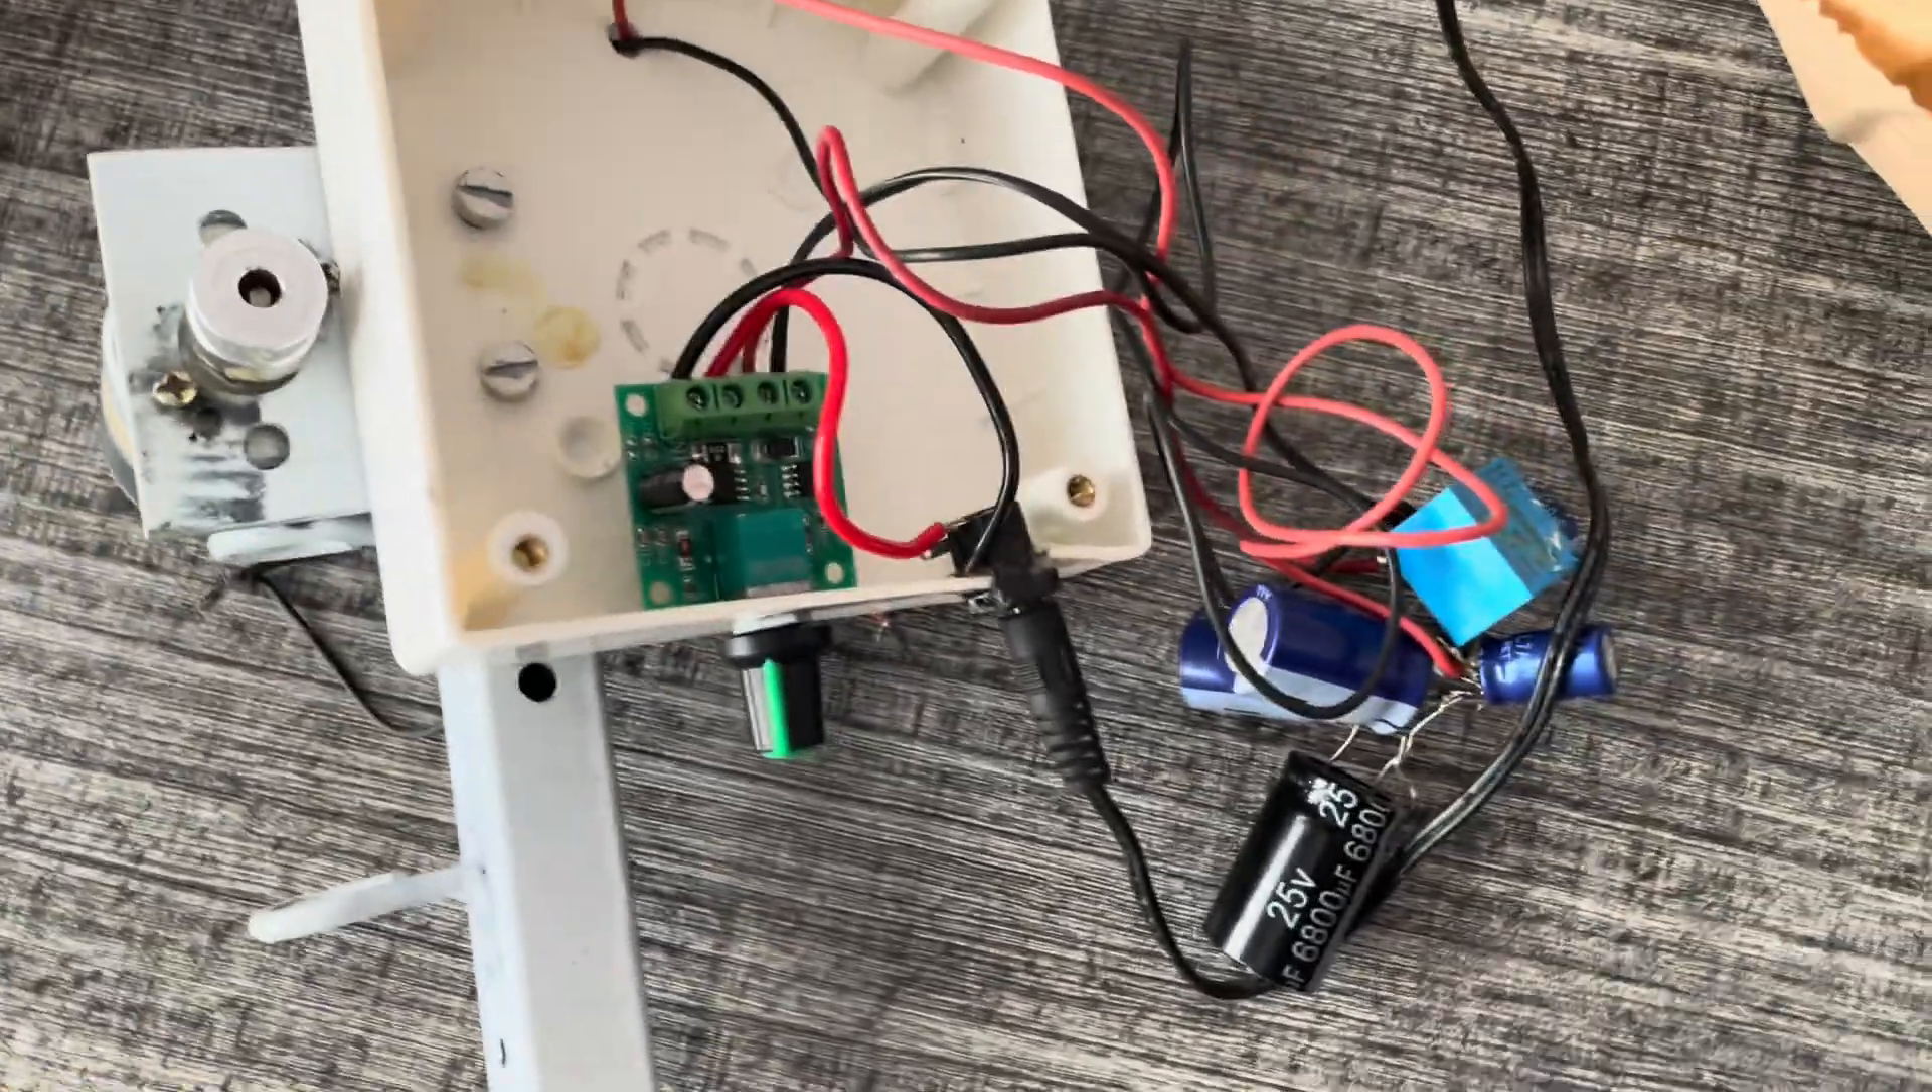So friends i have assembled the motor and the circuit.